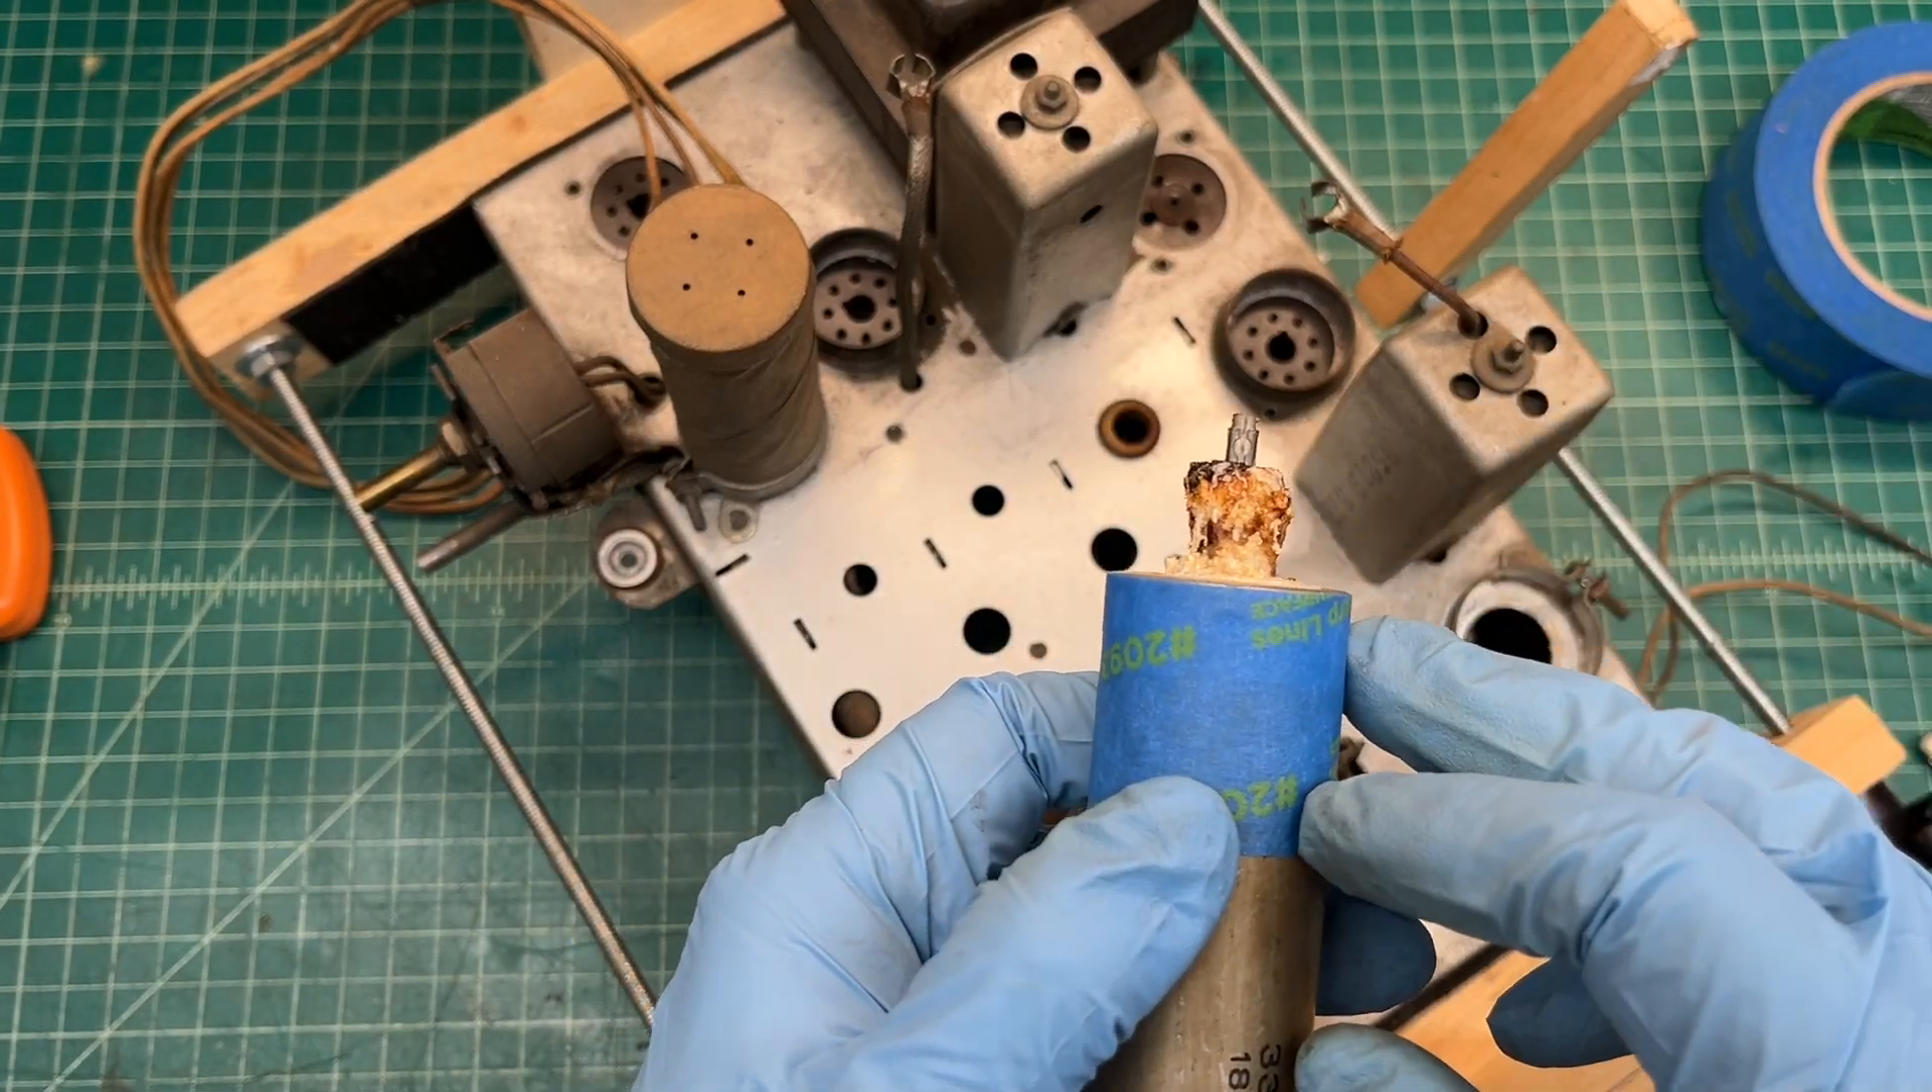Just finished placing one turn of painter's tape here on the can.